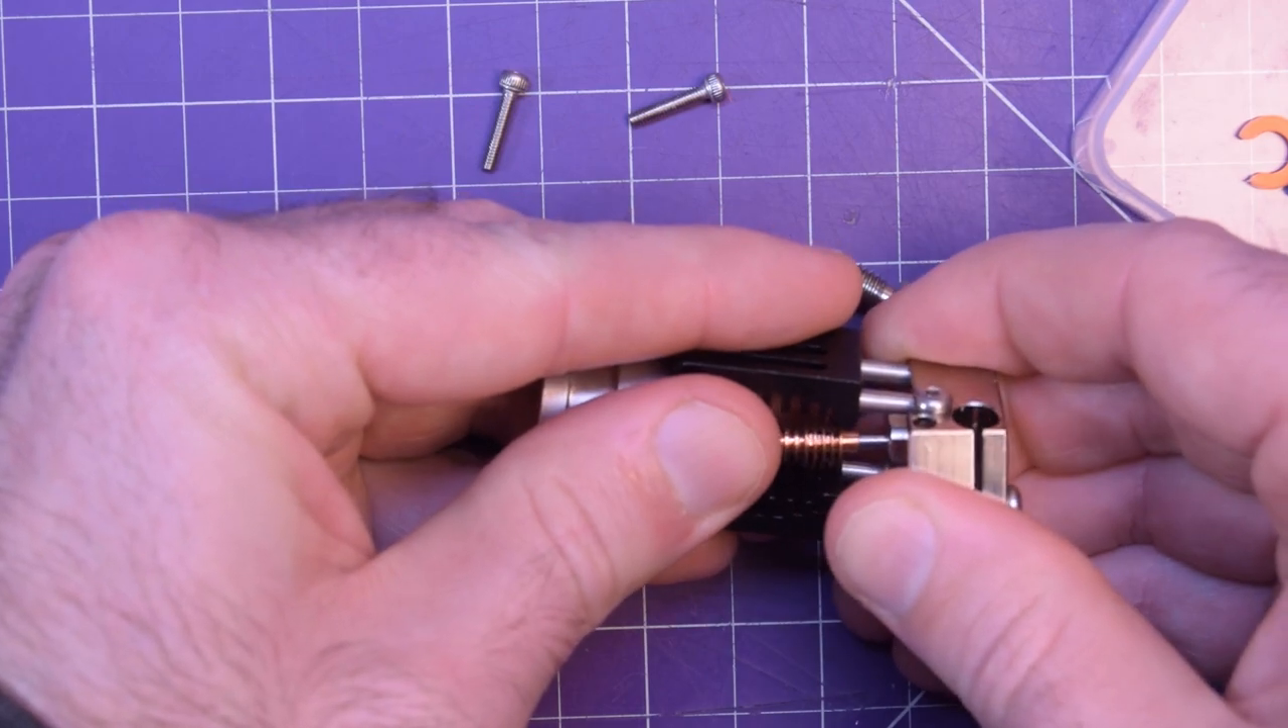Um, so I got the screws out.